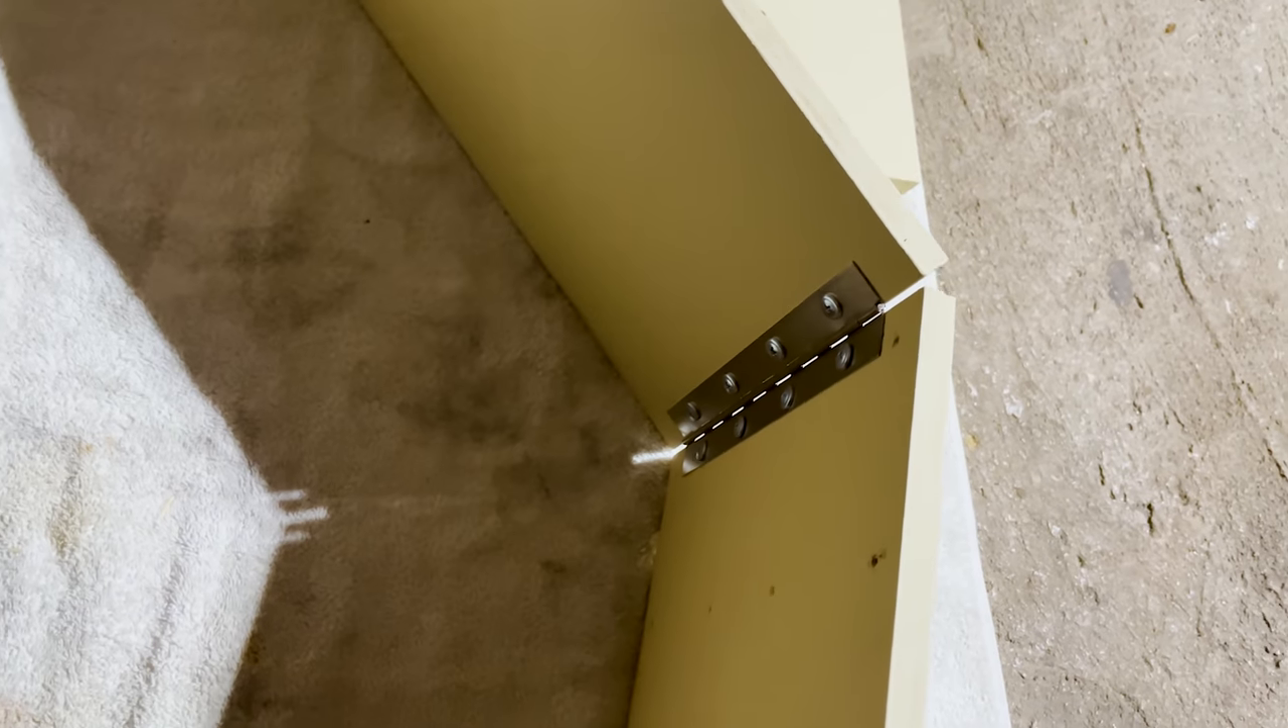I've already put the hinge on here like this. So that is done.